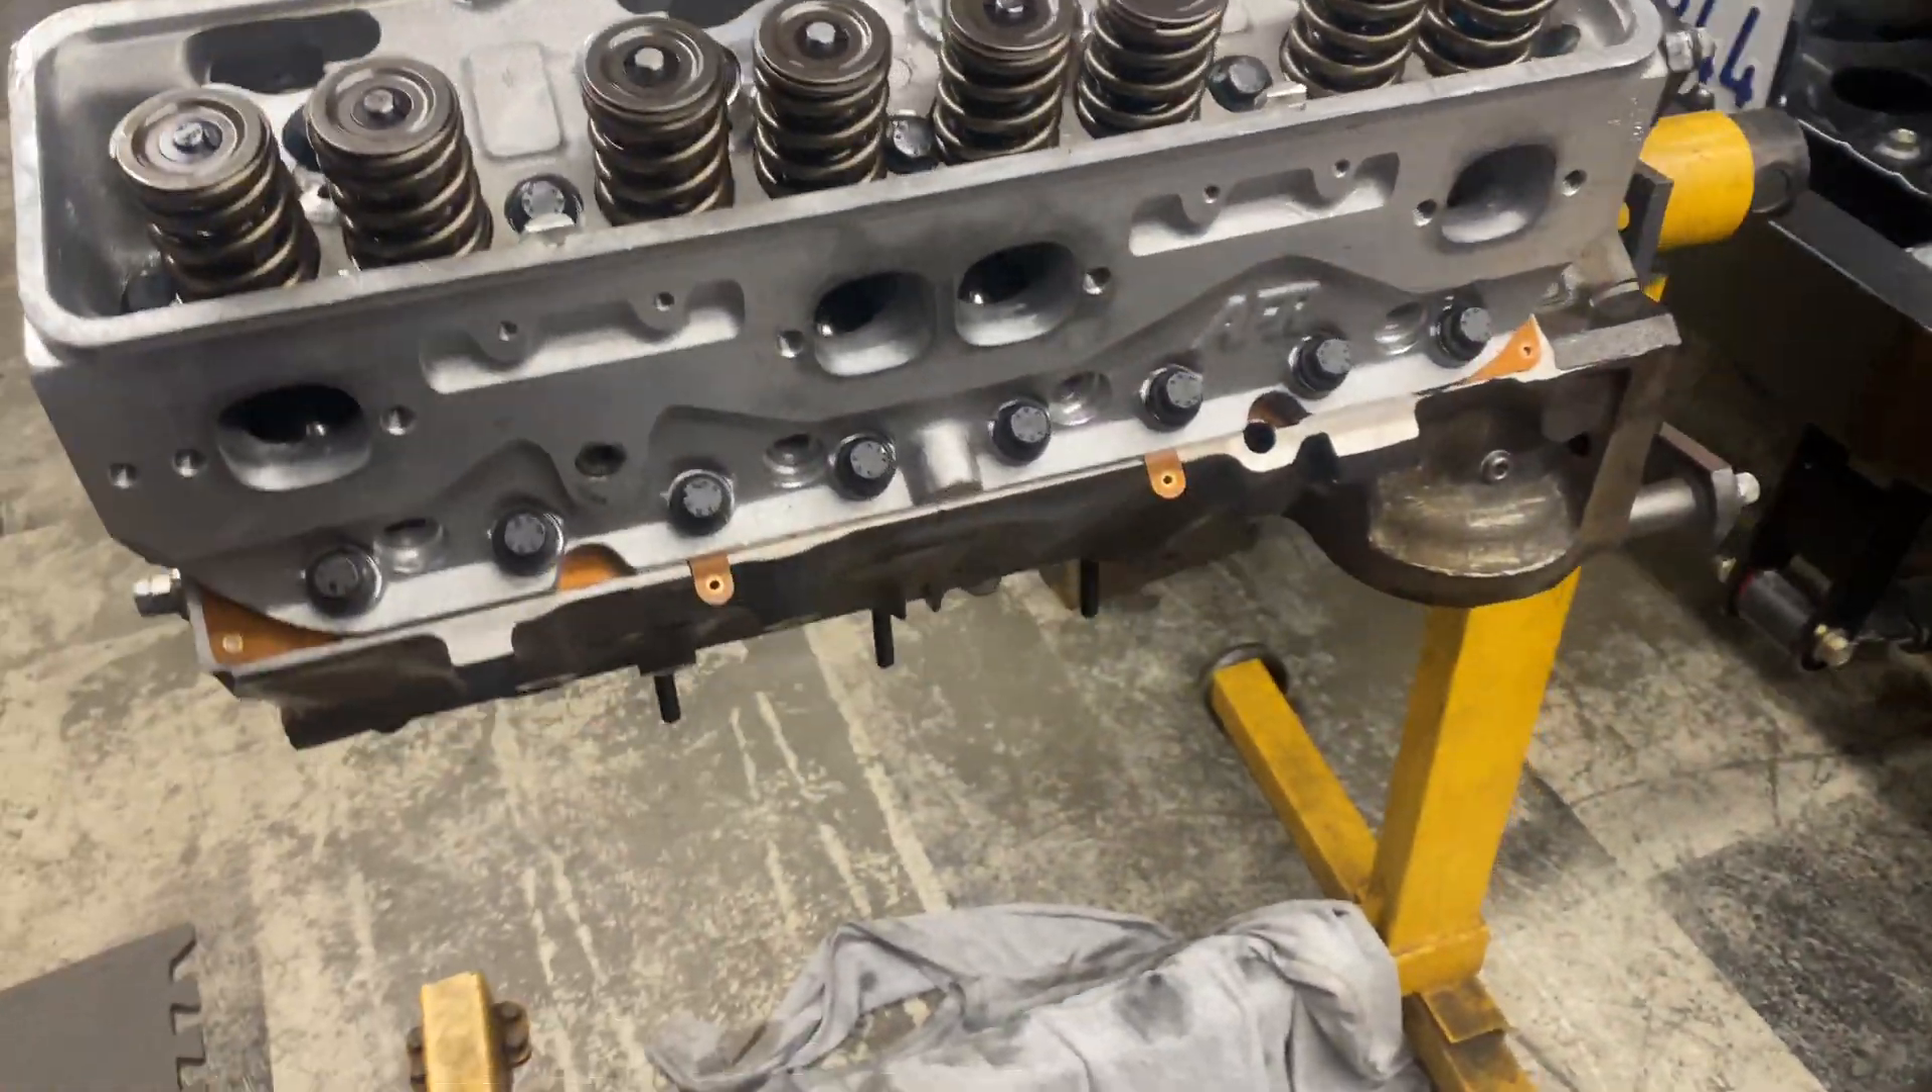Cylinder heads on, torqued, 70 foot pounds.